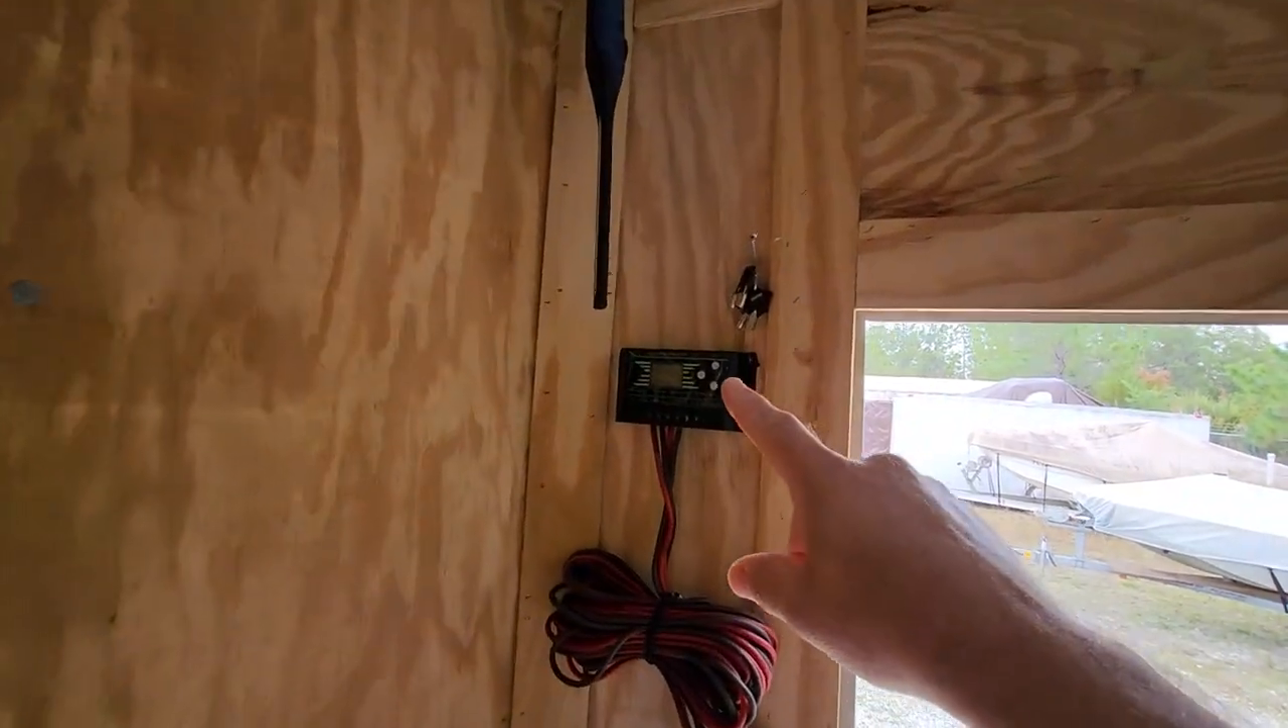And then you can see we already have our charge controller on the wall that we're going to use when we get the there's a flat solar panel we're putting on the roof.